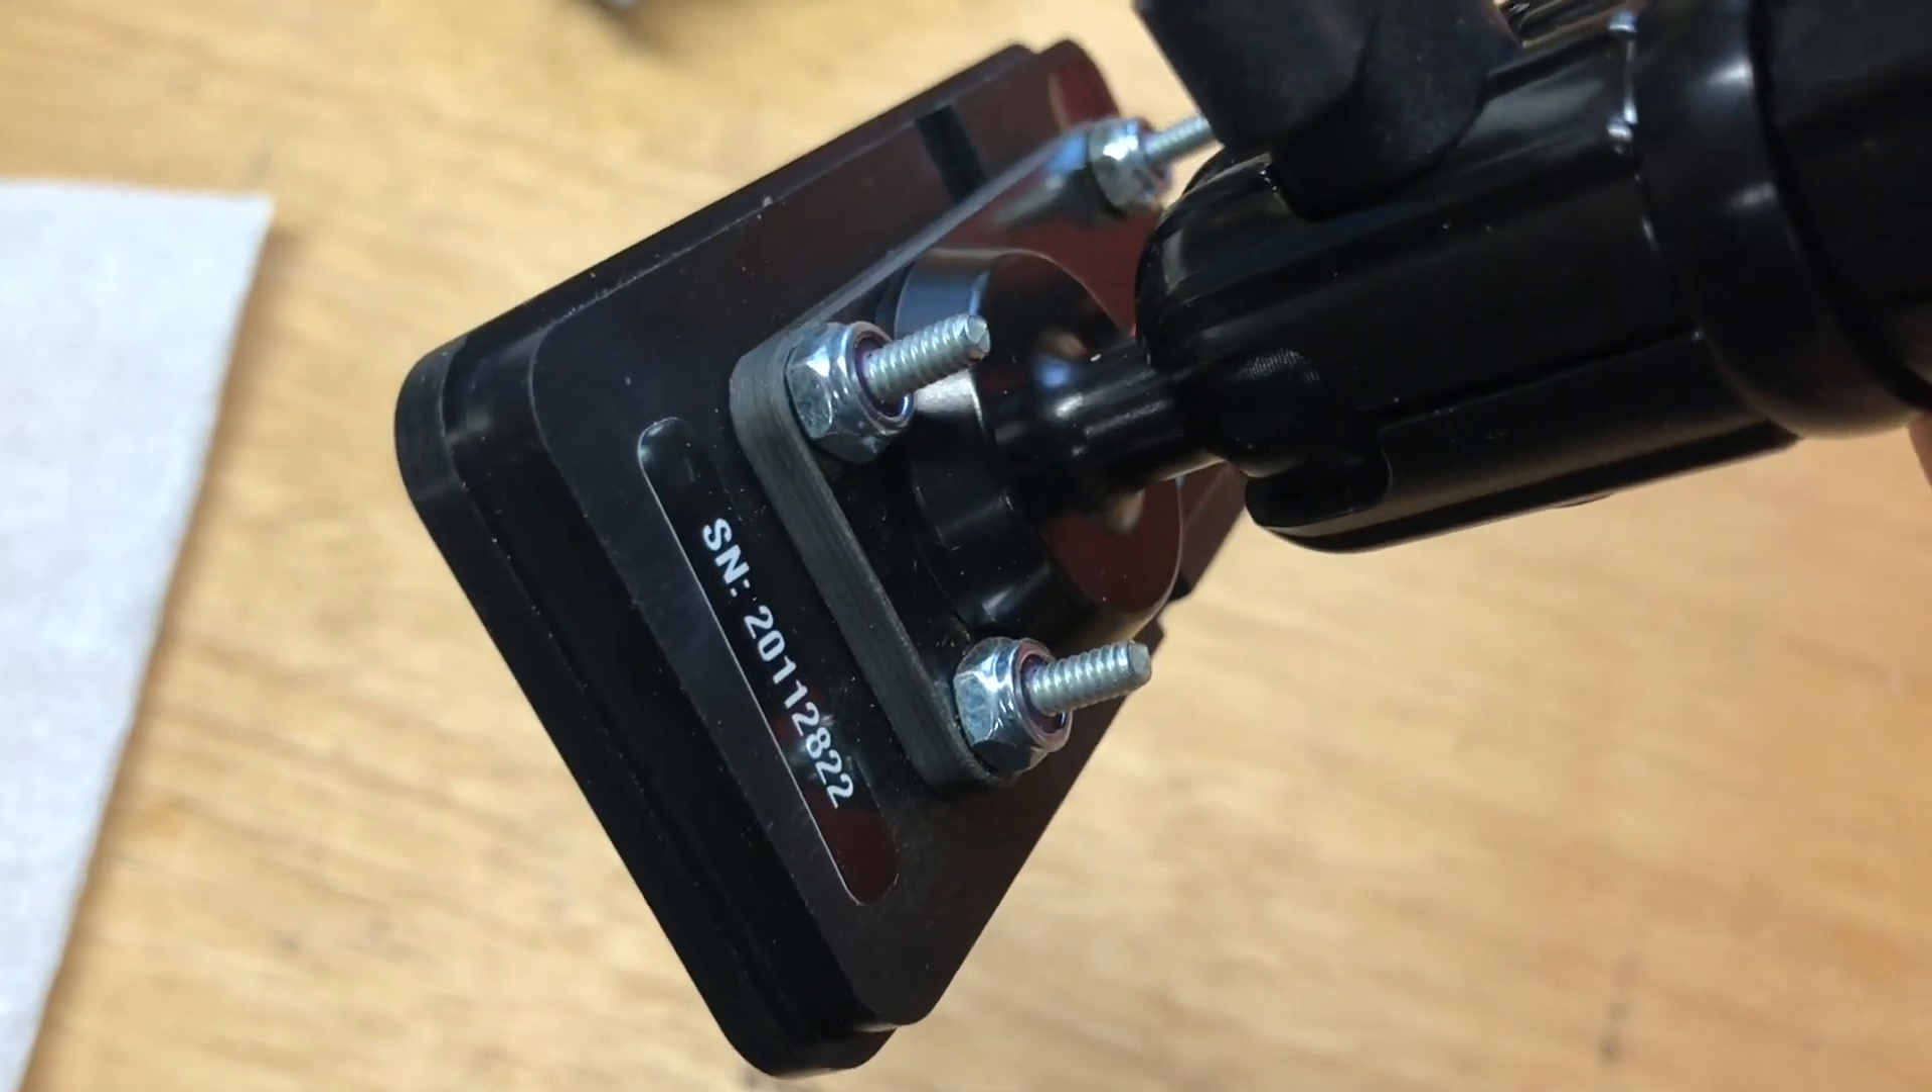These screws kind of stick out a little bit long on the back side.